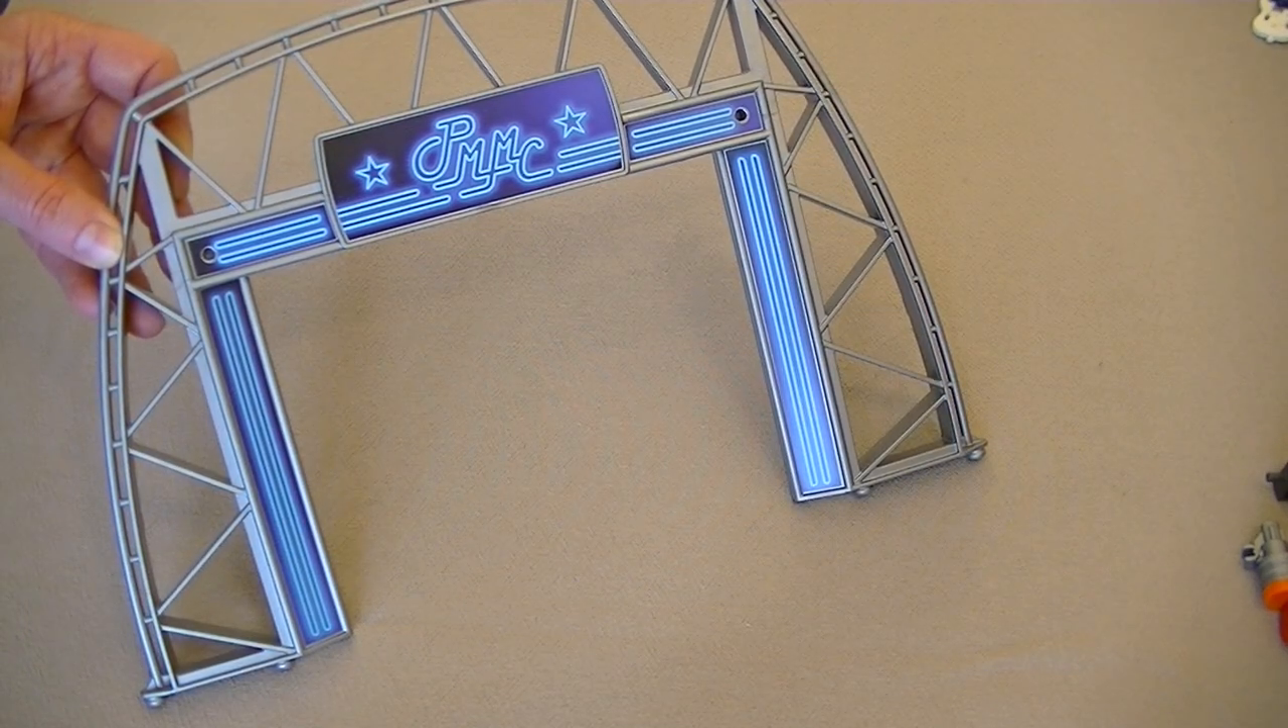As you can see I've attached all the stickers I need to at this stage.